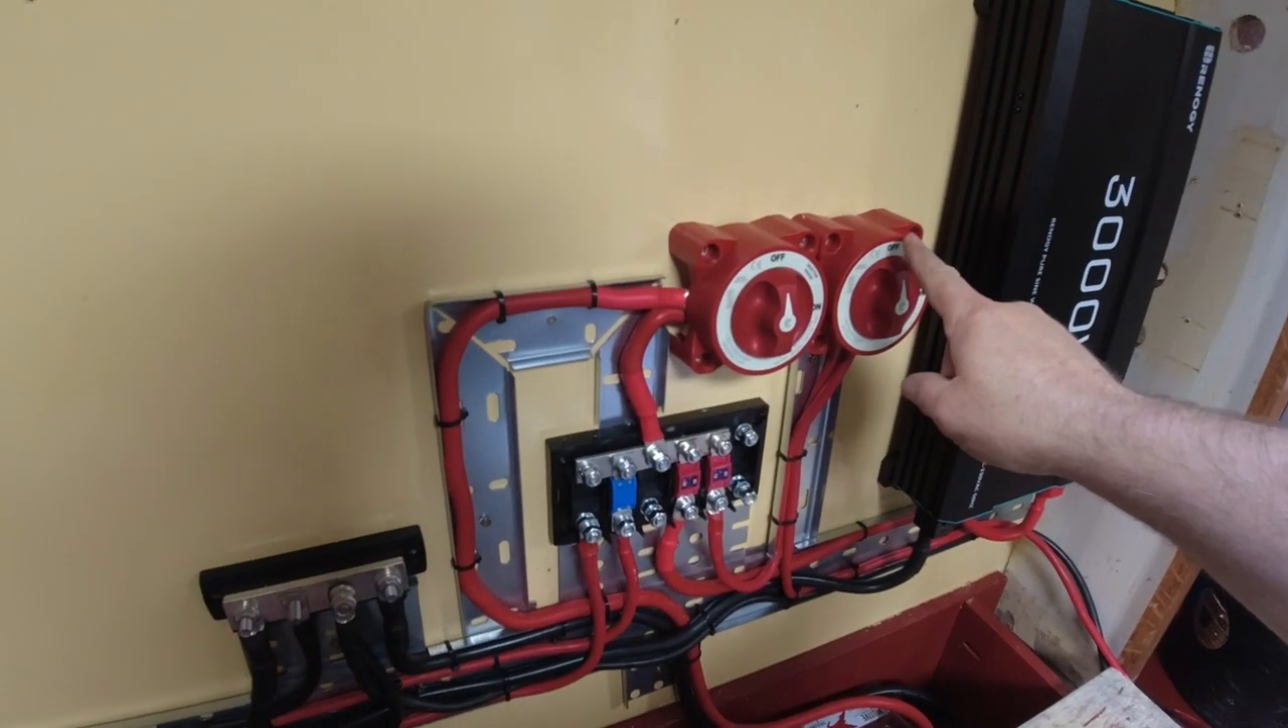So, batteries now have a master shut off. House electrics now have a master shut off.